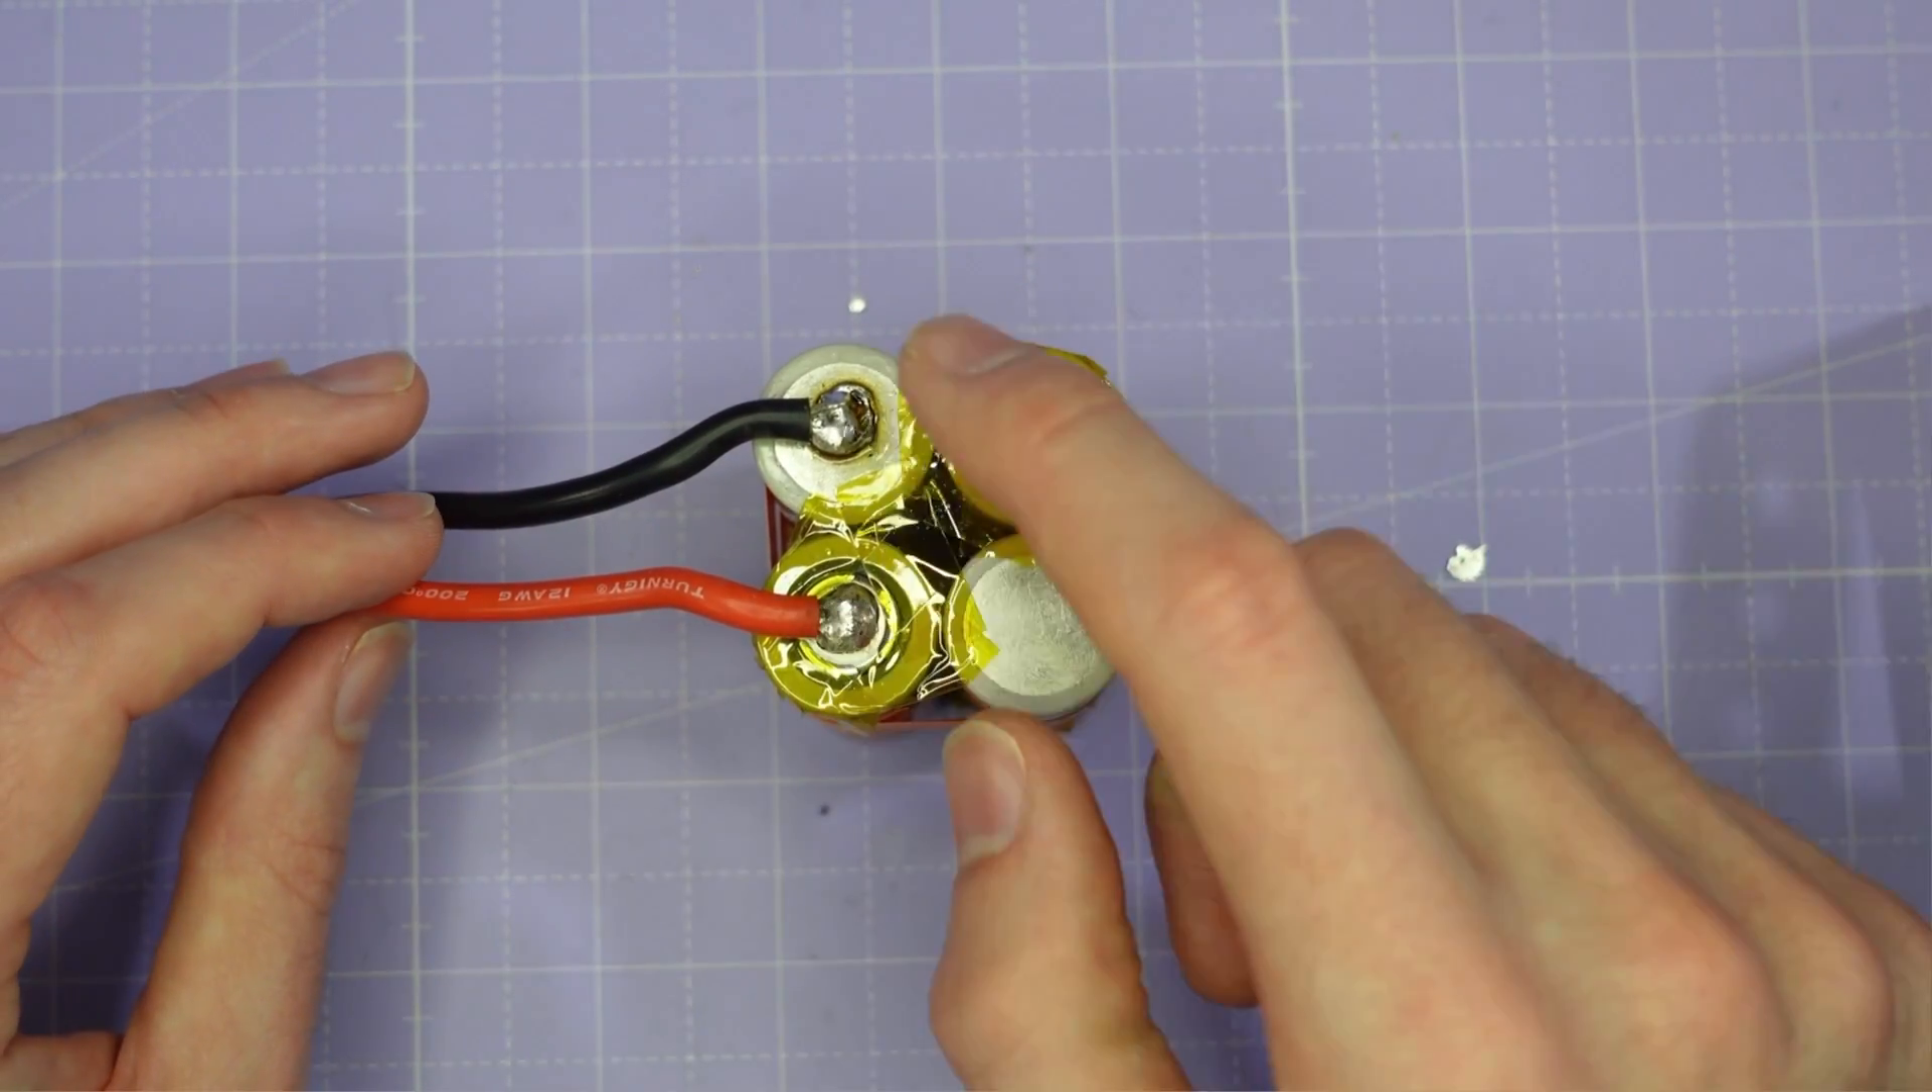Alright so now we've got our discharge lead soldered on, positive and negative.